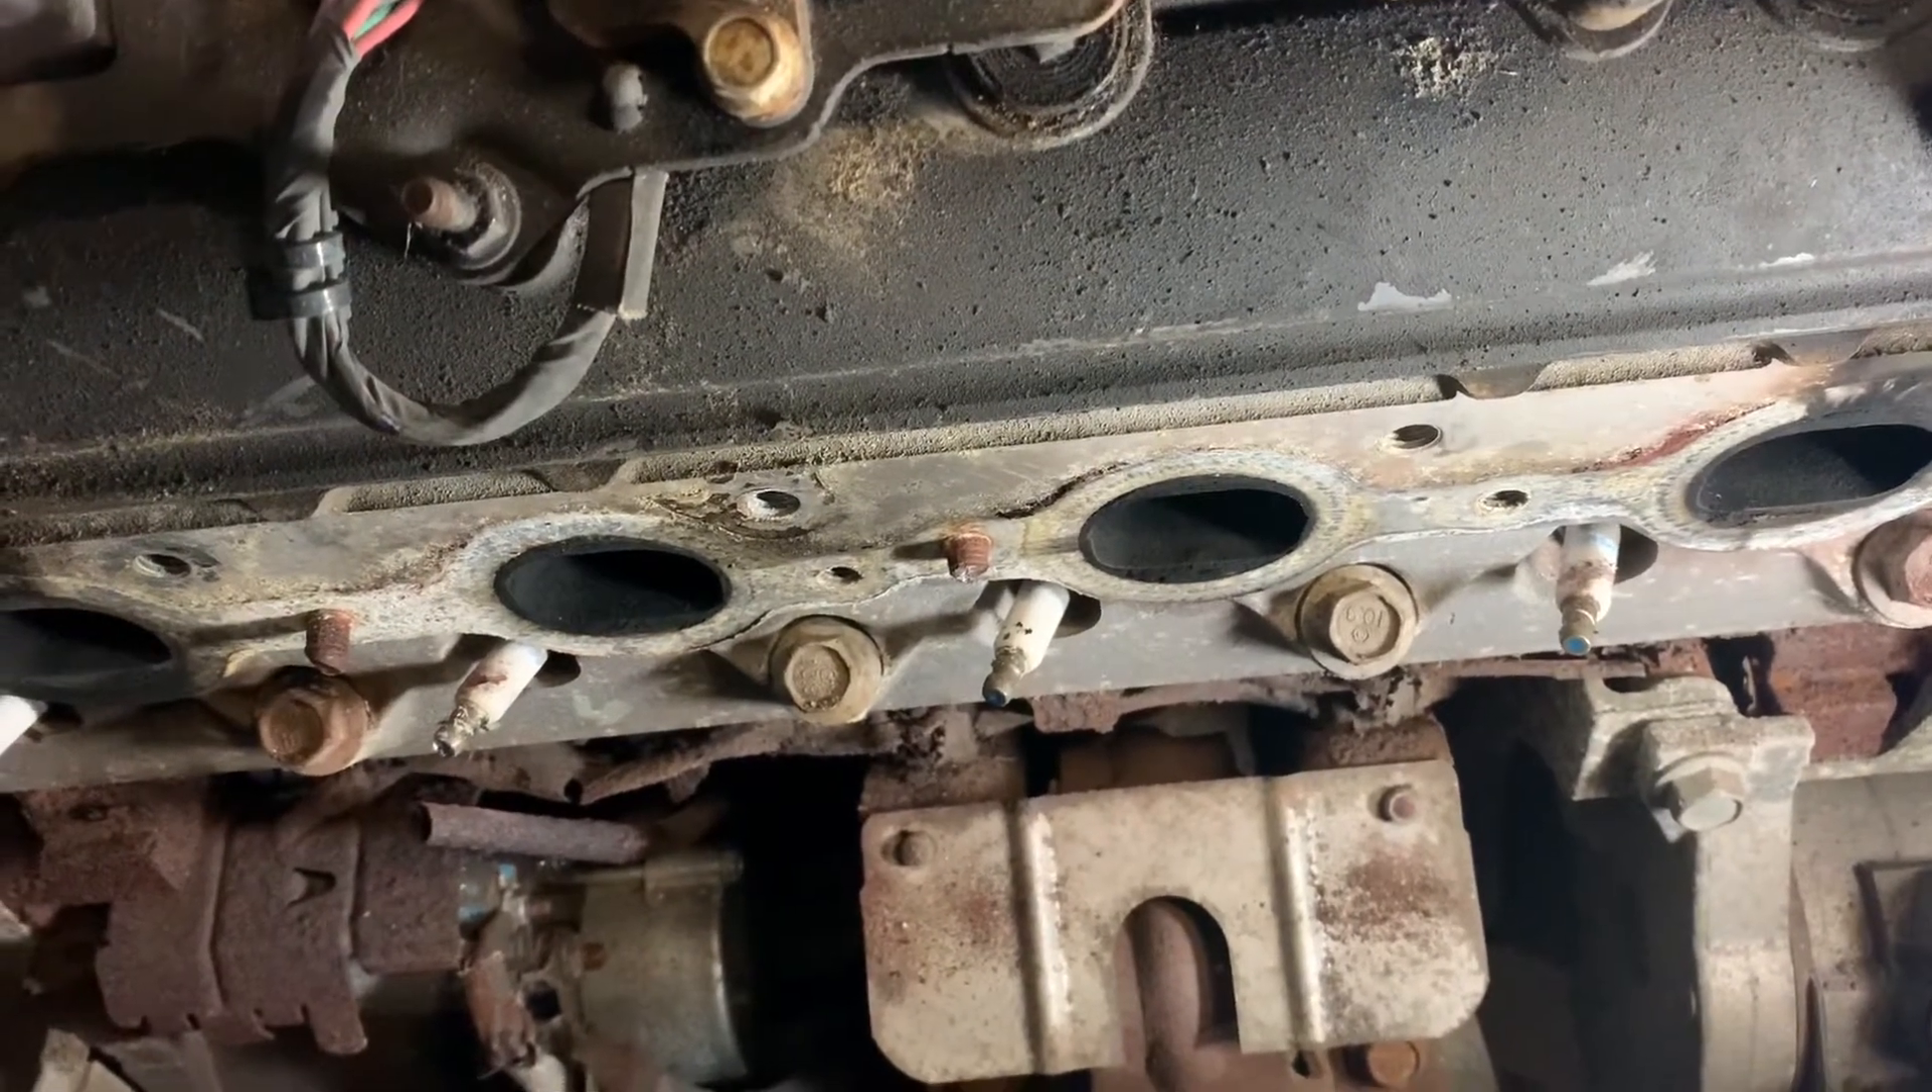So here we are with the manifold off.